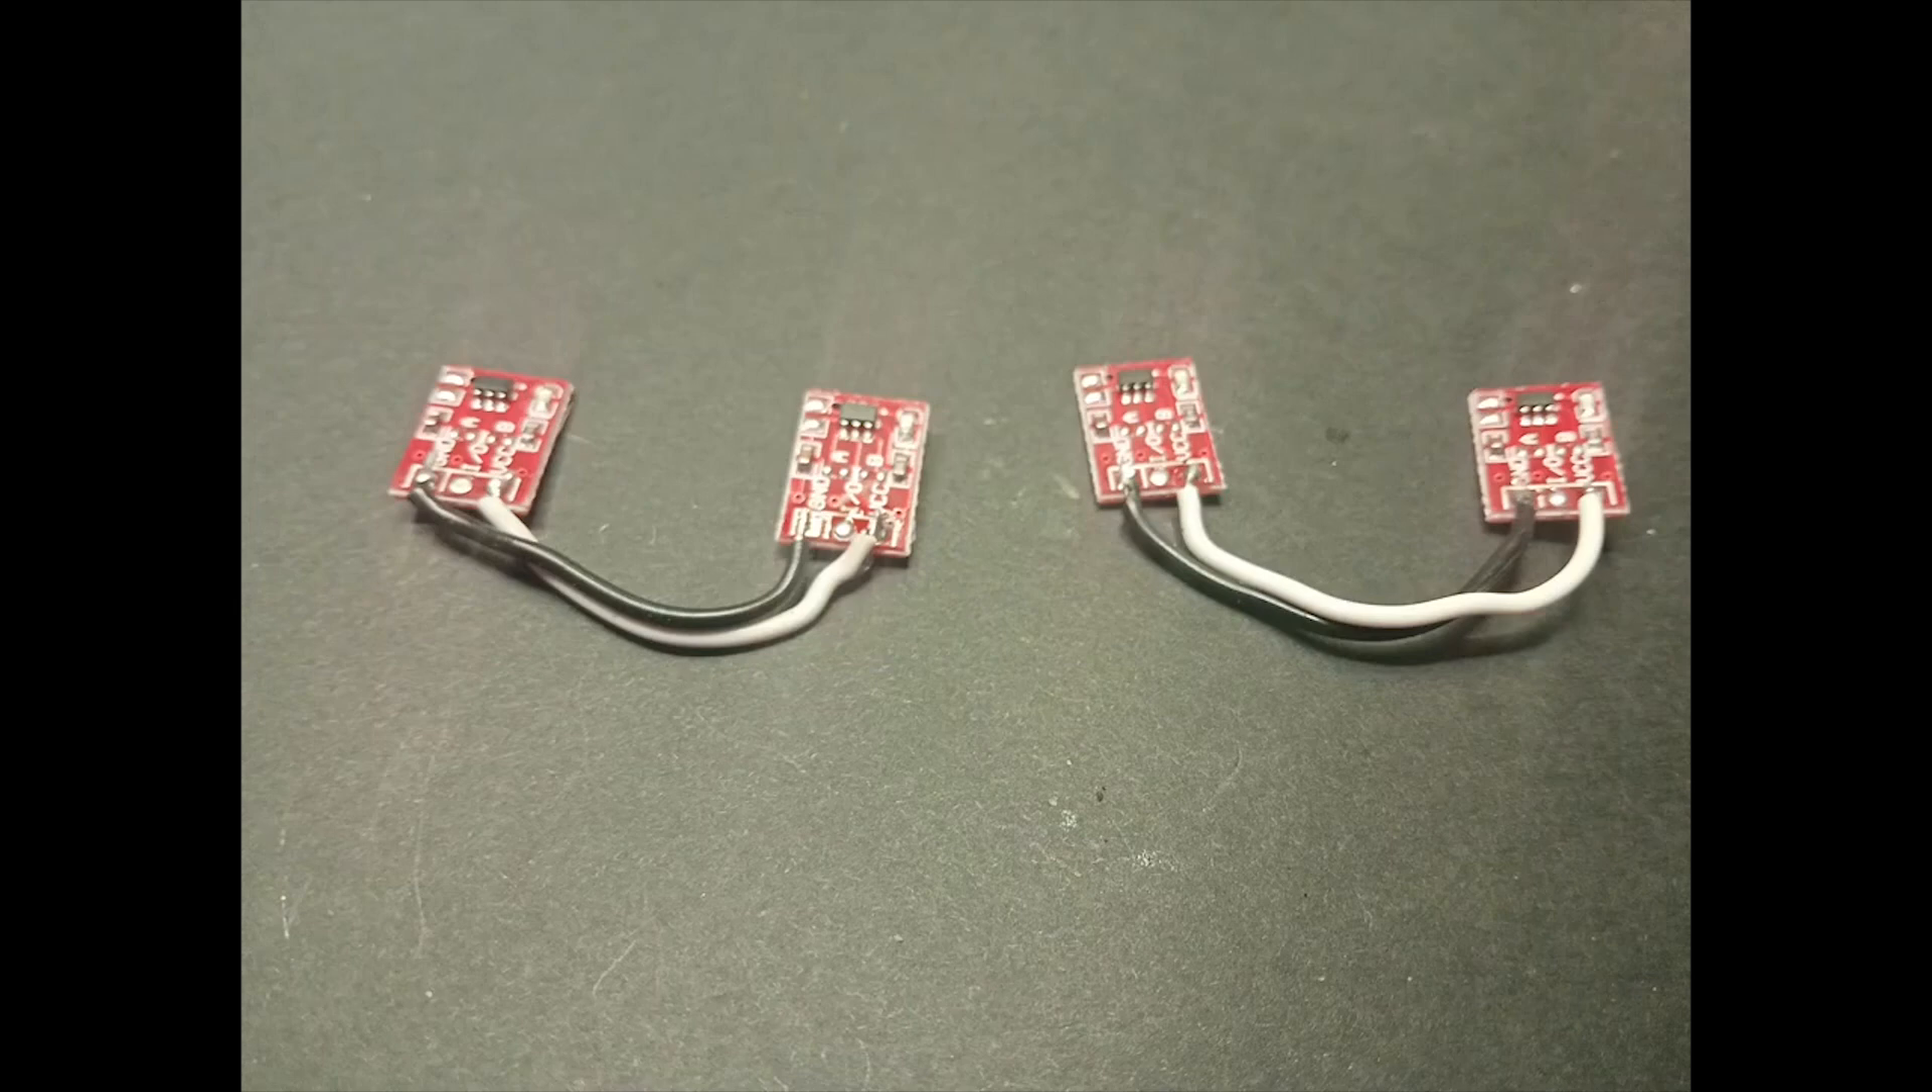तो यह दोनों मोडियूल से हमारे completely connections हो चुका है।